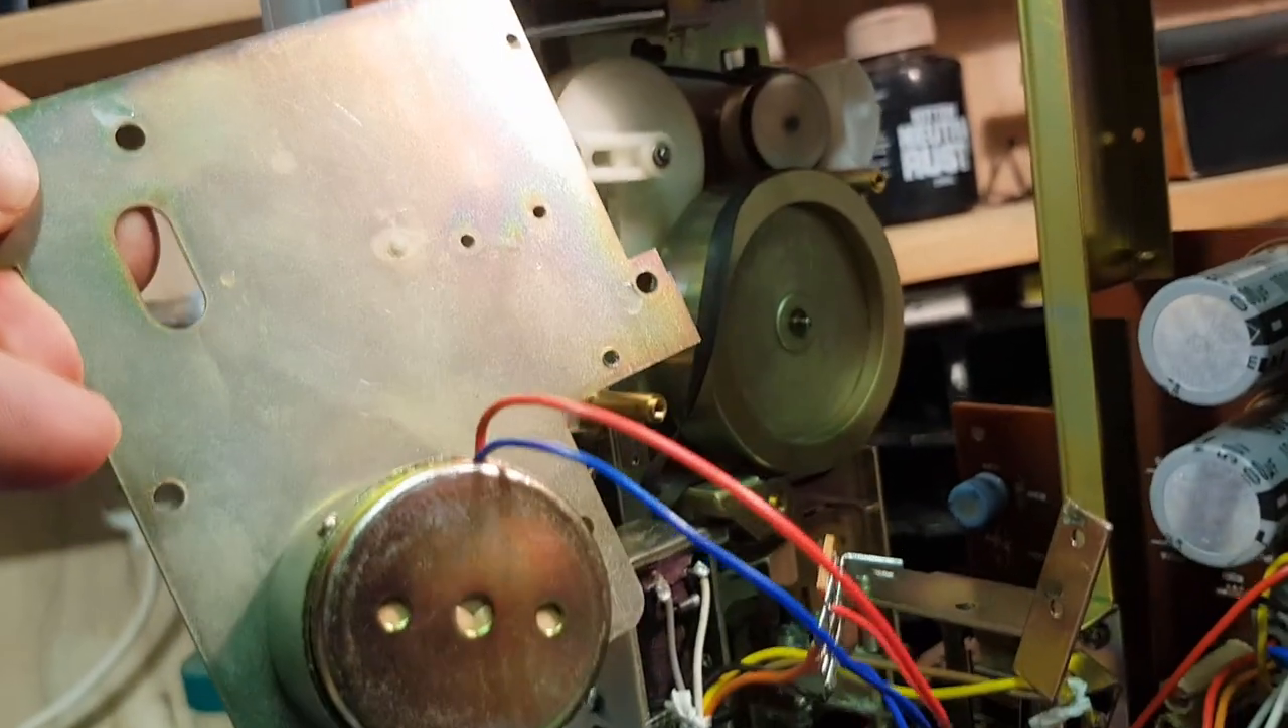So, I've just removed the plate. It's still connected via some wires to the motor and it provides really good access now to that main flywheel.